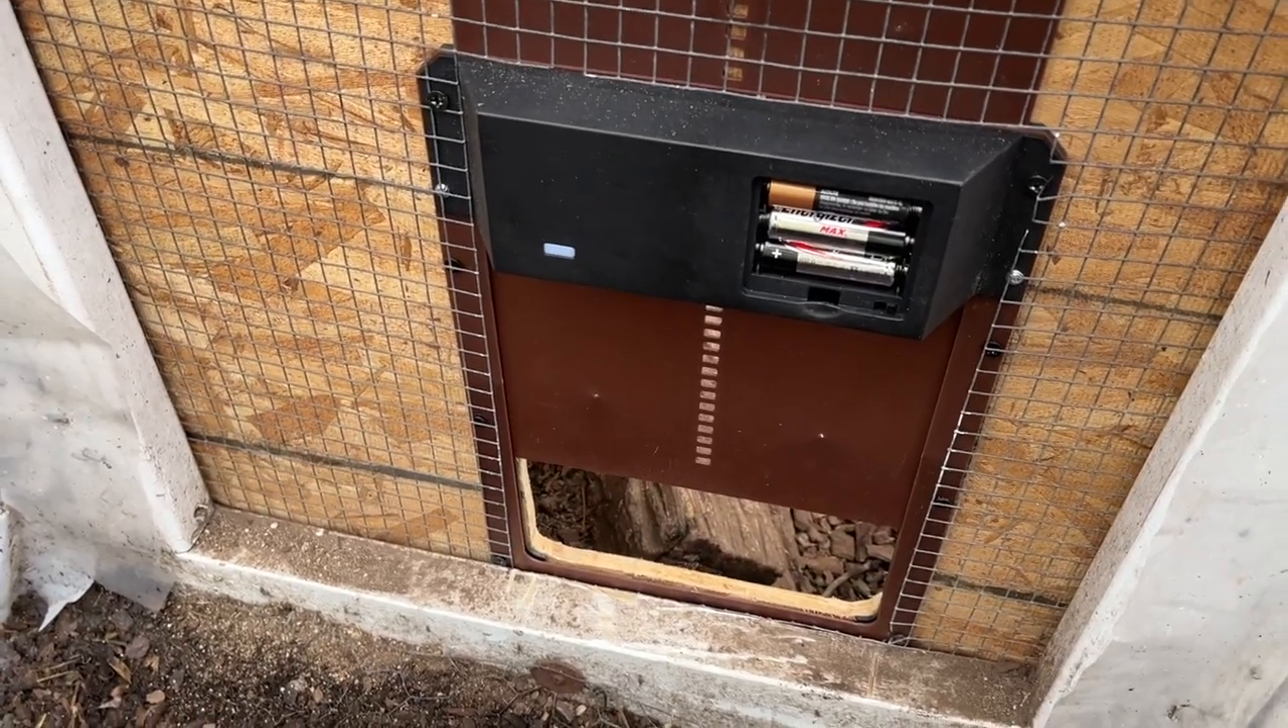And so all three batteries are in, takes three AA batteries.